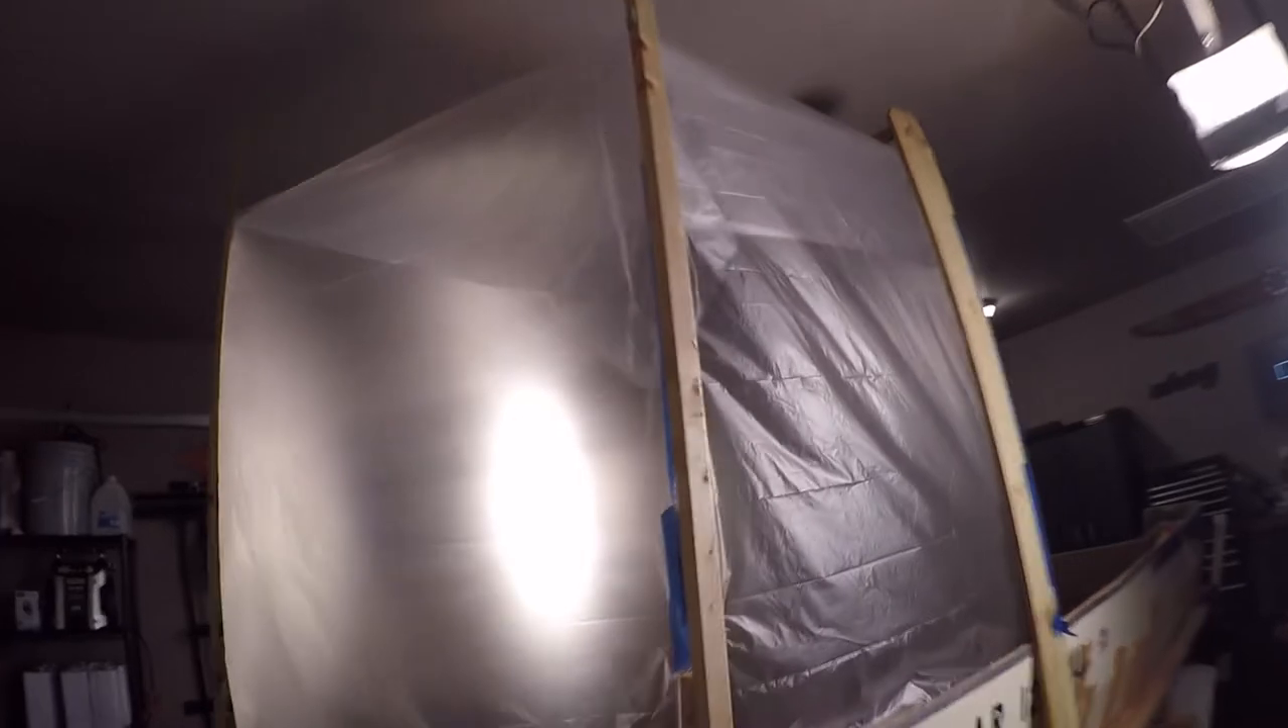So this is it. Now I now have a makeshift paint booth around the front half of the boat. I do have a step through curtain area in the very back which I'll show you here in just a second.